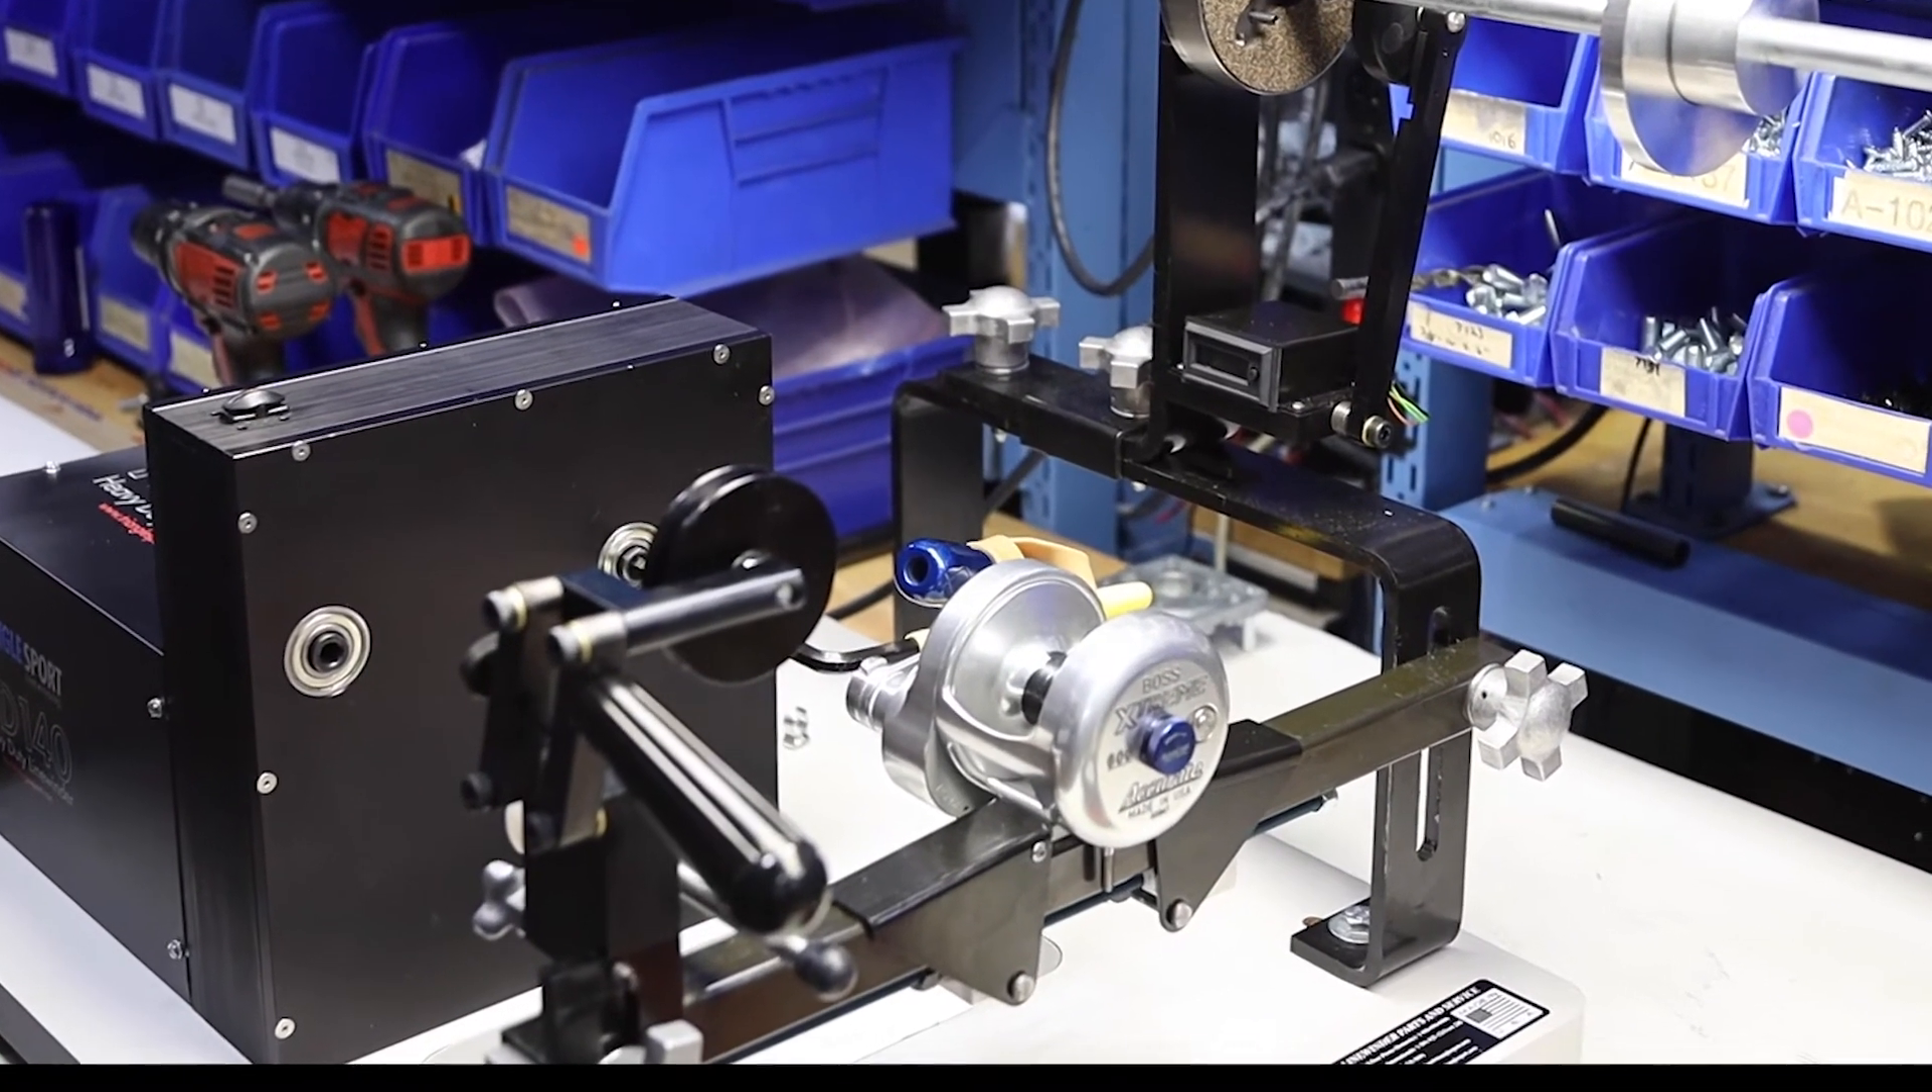For this video you'll notice we already have a reel in place and ready to go.